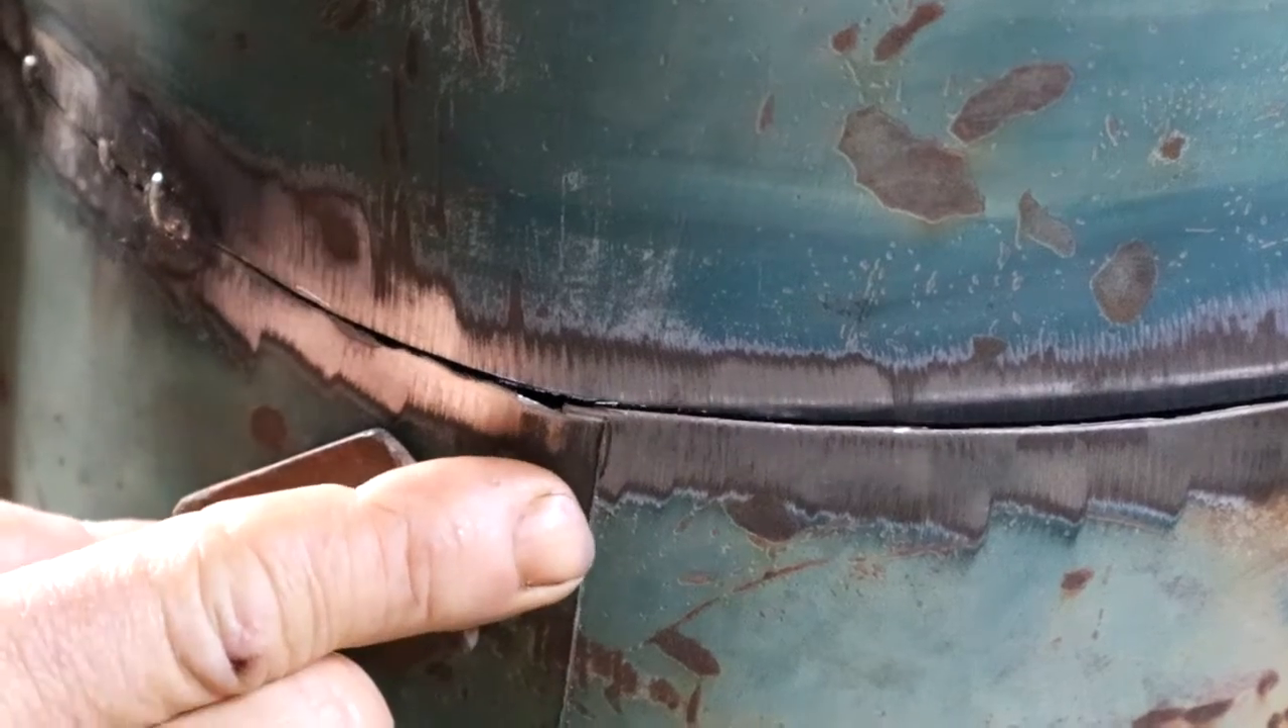And you can see here how it's now starting to overlap on my relief cut here.